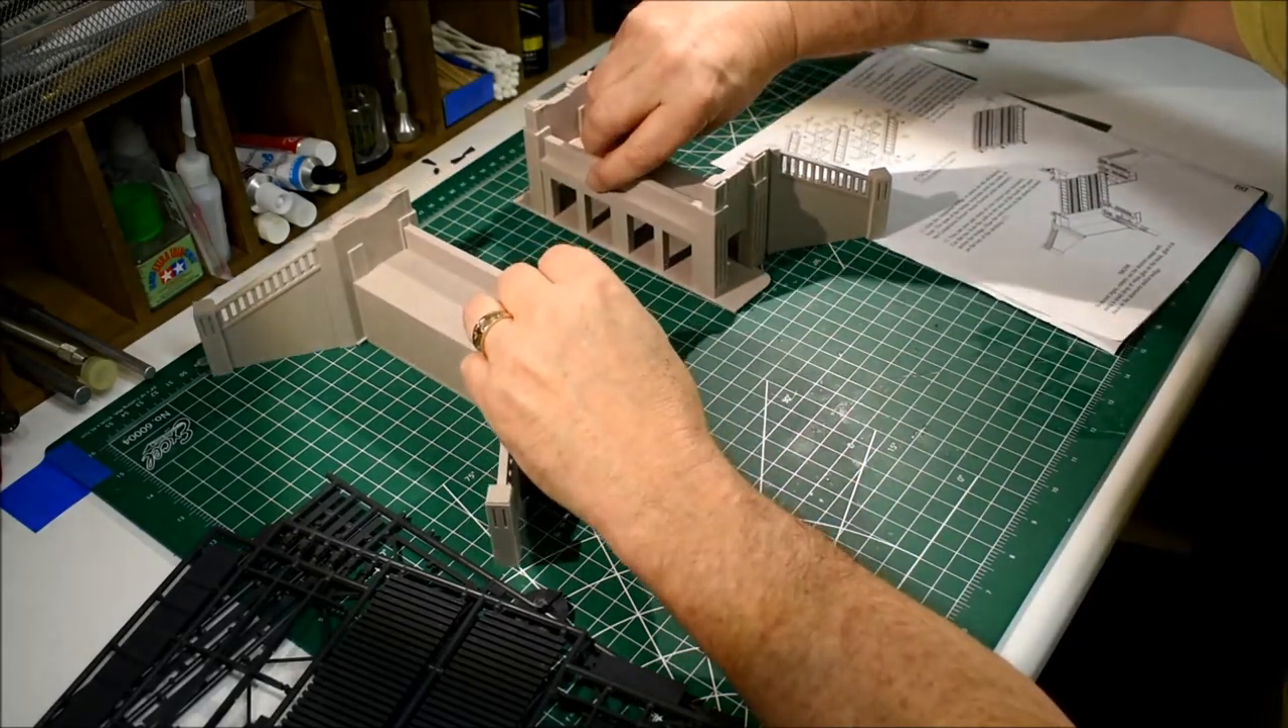At this point, we have the two sides to the underpass completed.